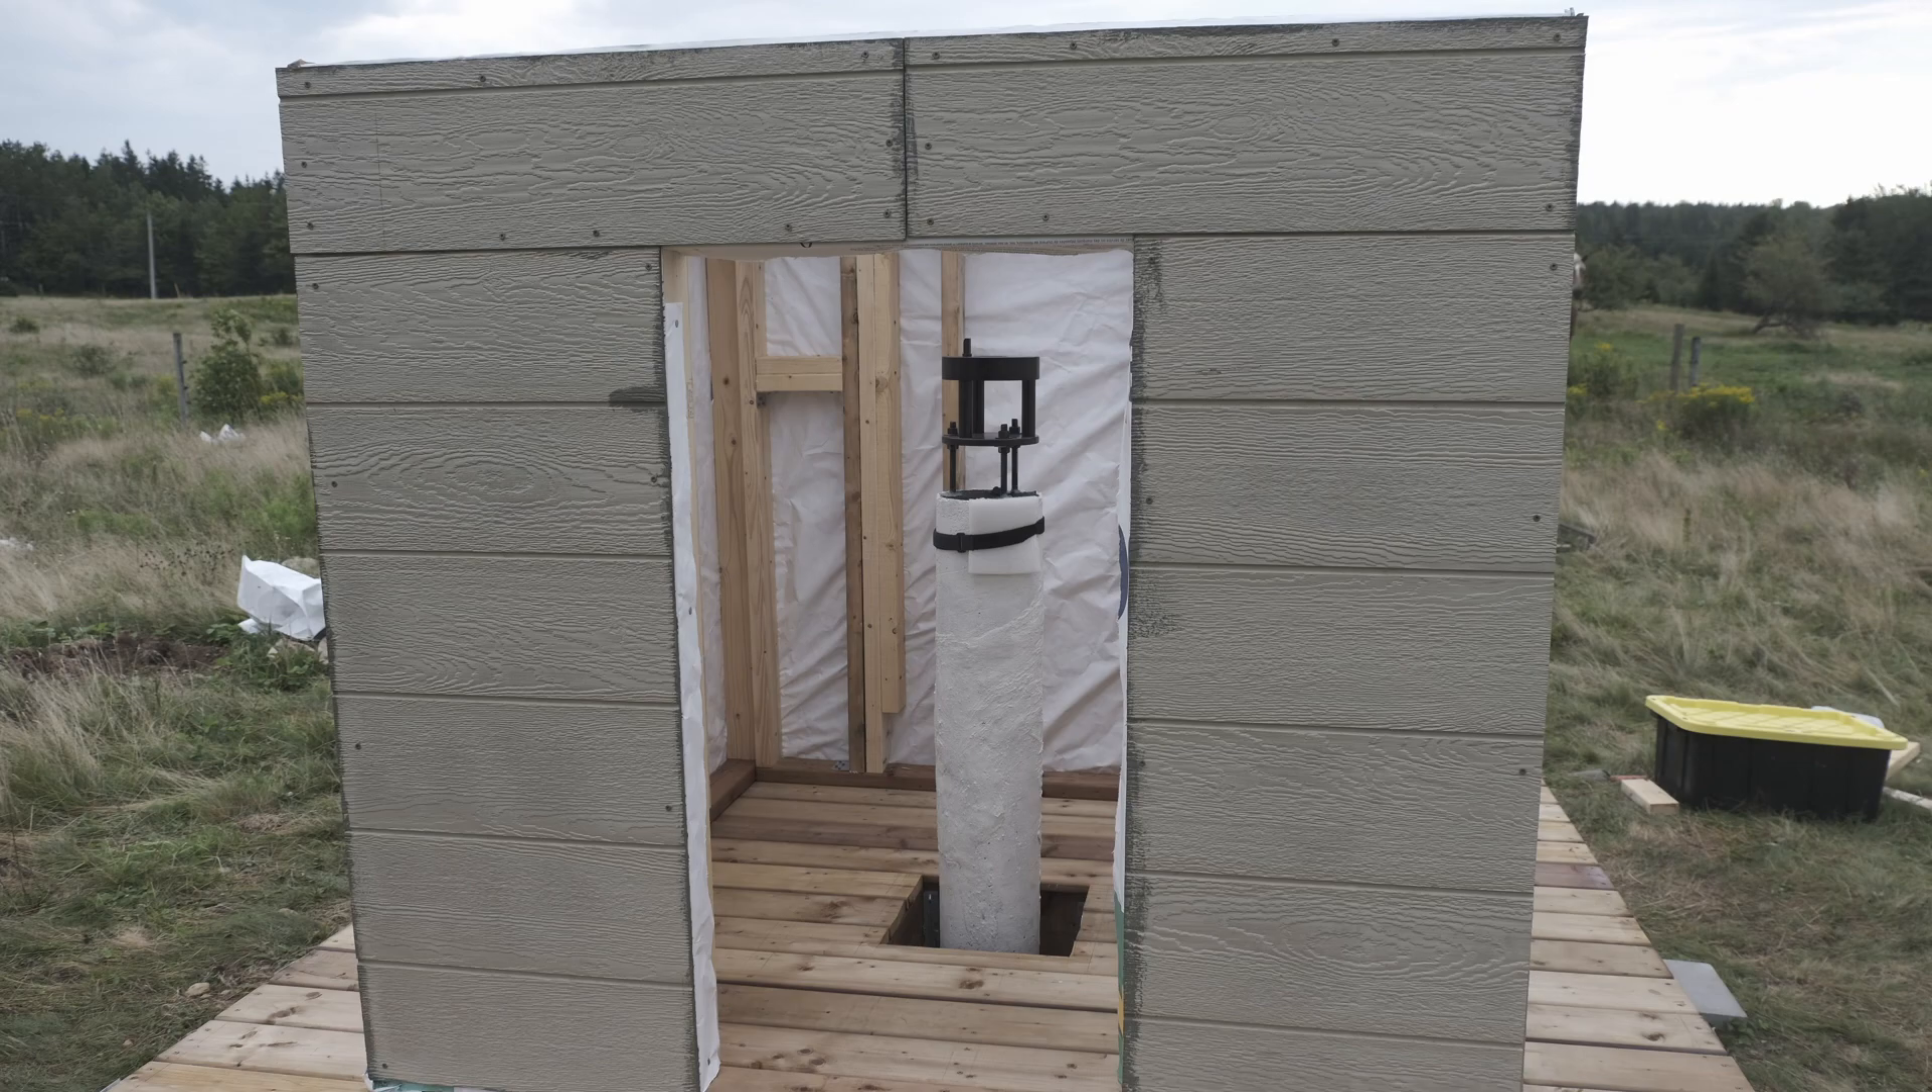I still have to build a door, and then of course, there is the roof.